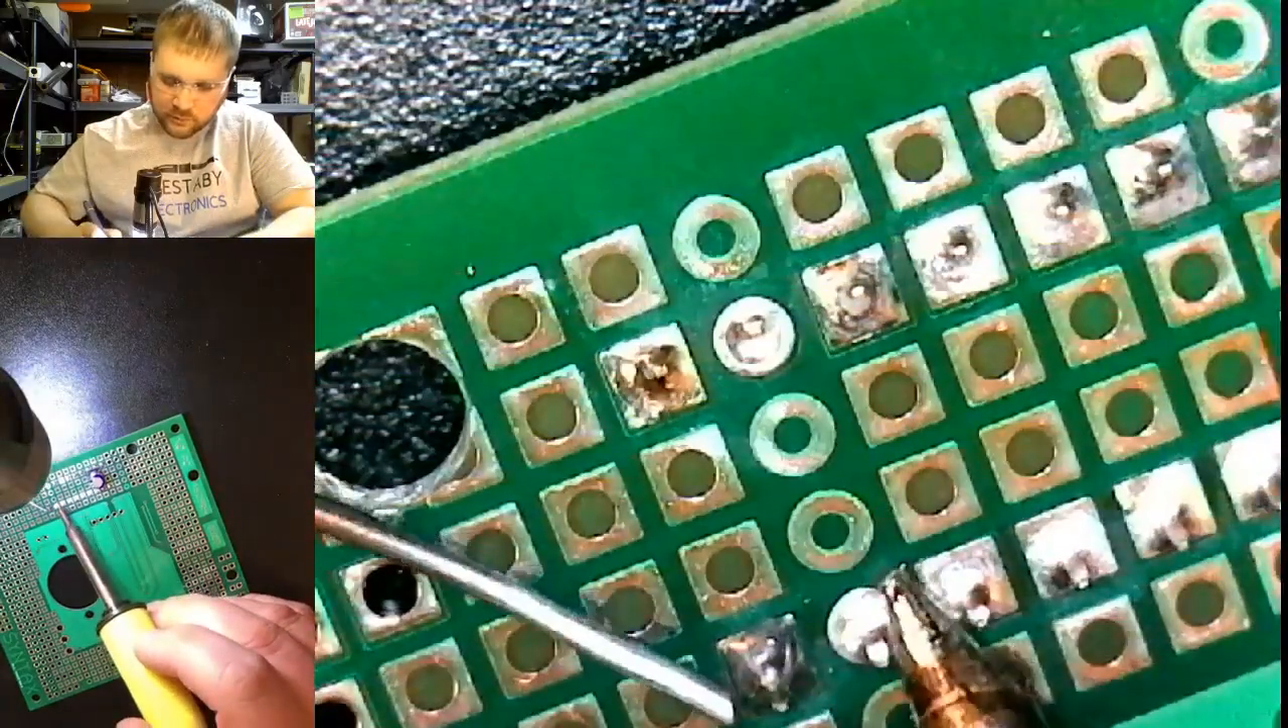You can actually see a lot better the individual pins that are now soldered.